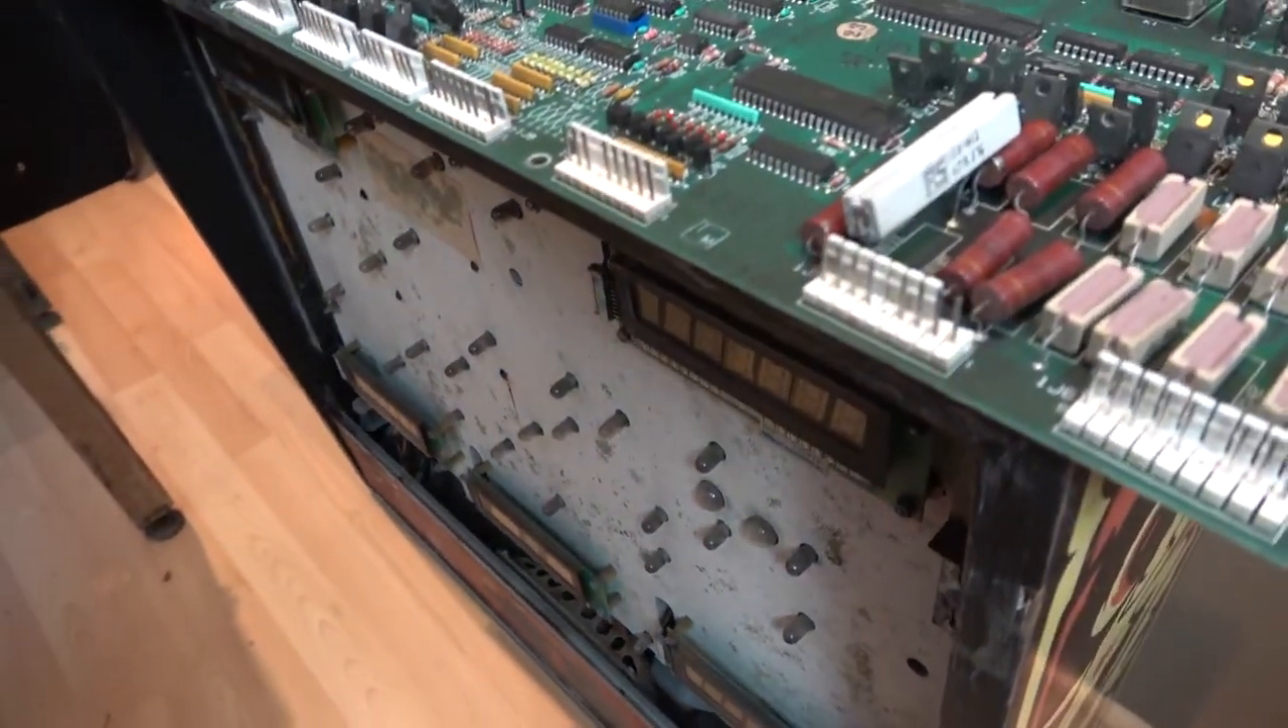Now, in the back here, on the head unit, I haven't got the front glass.